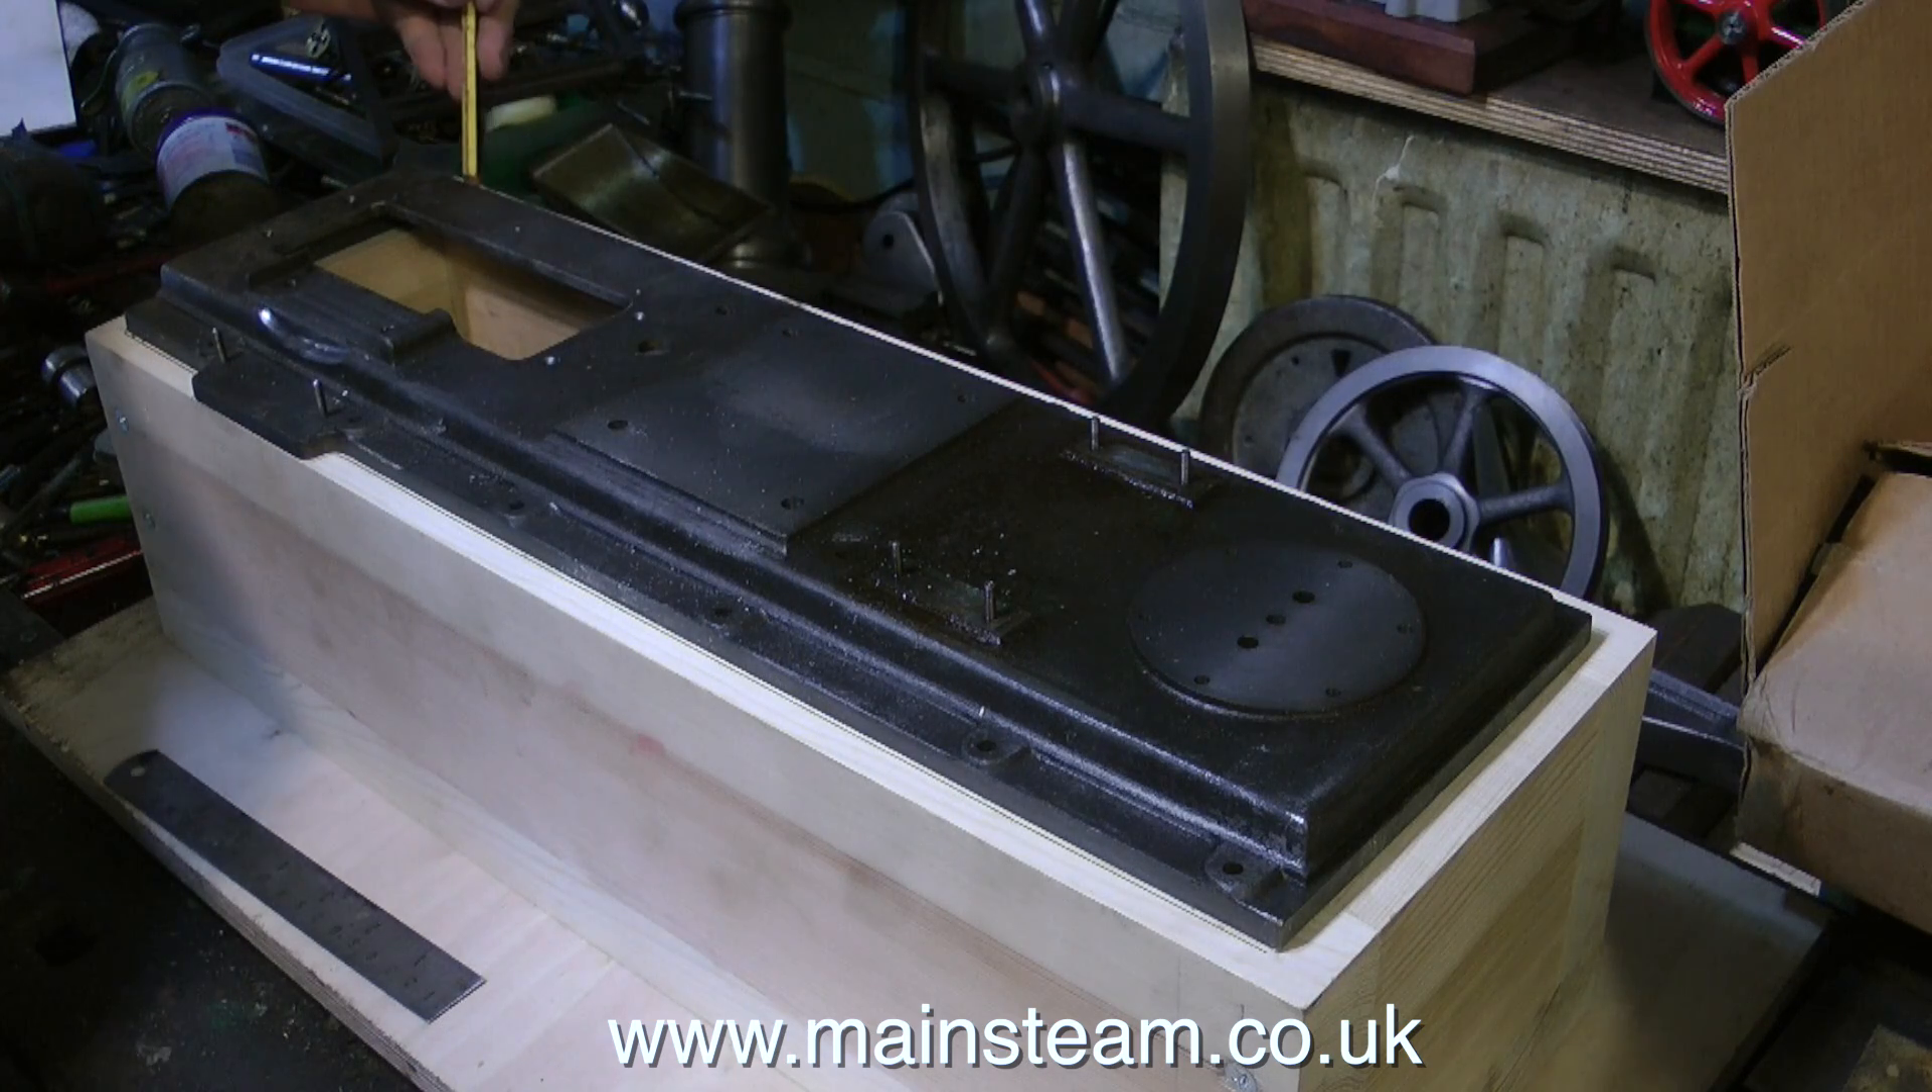The main engine bed plate is now sat on this box in the position it's going to be on the finished thing.